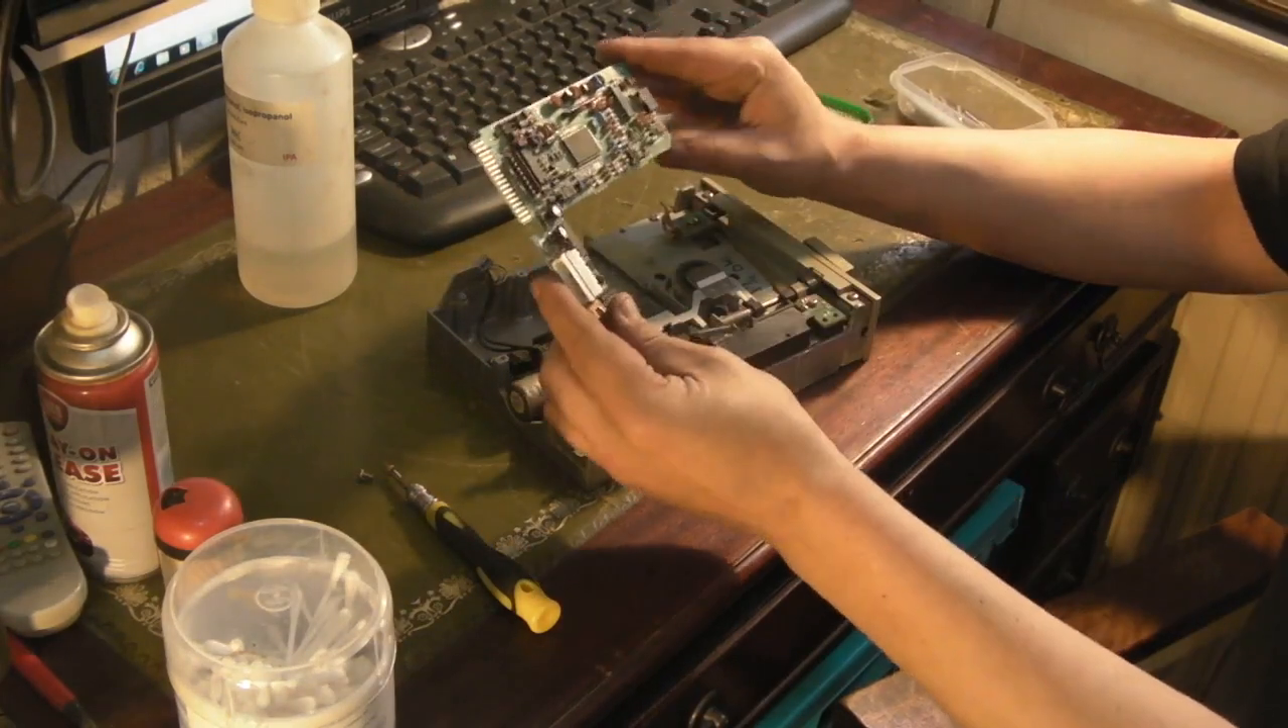Okay we've got the main board out.